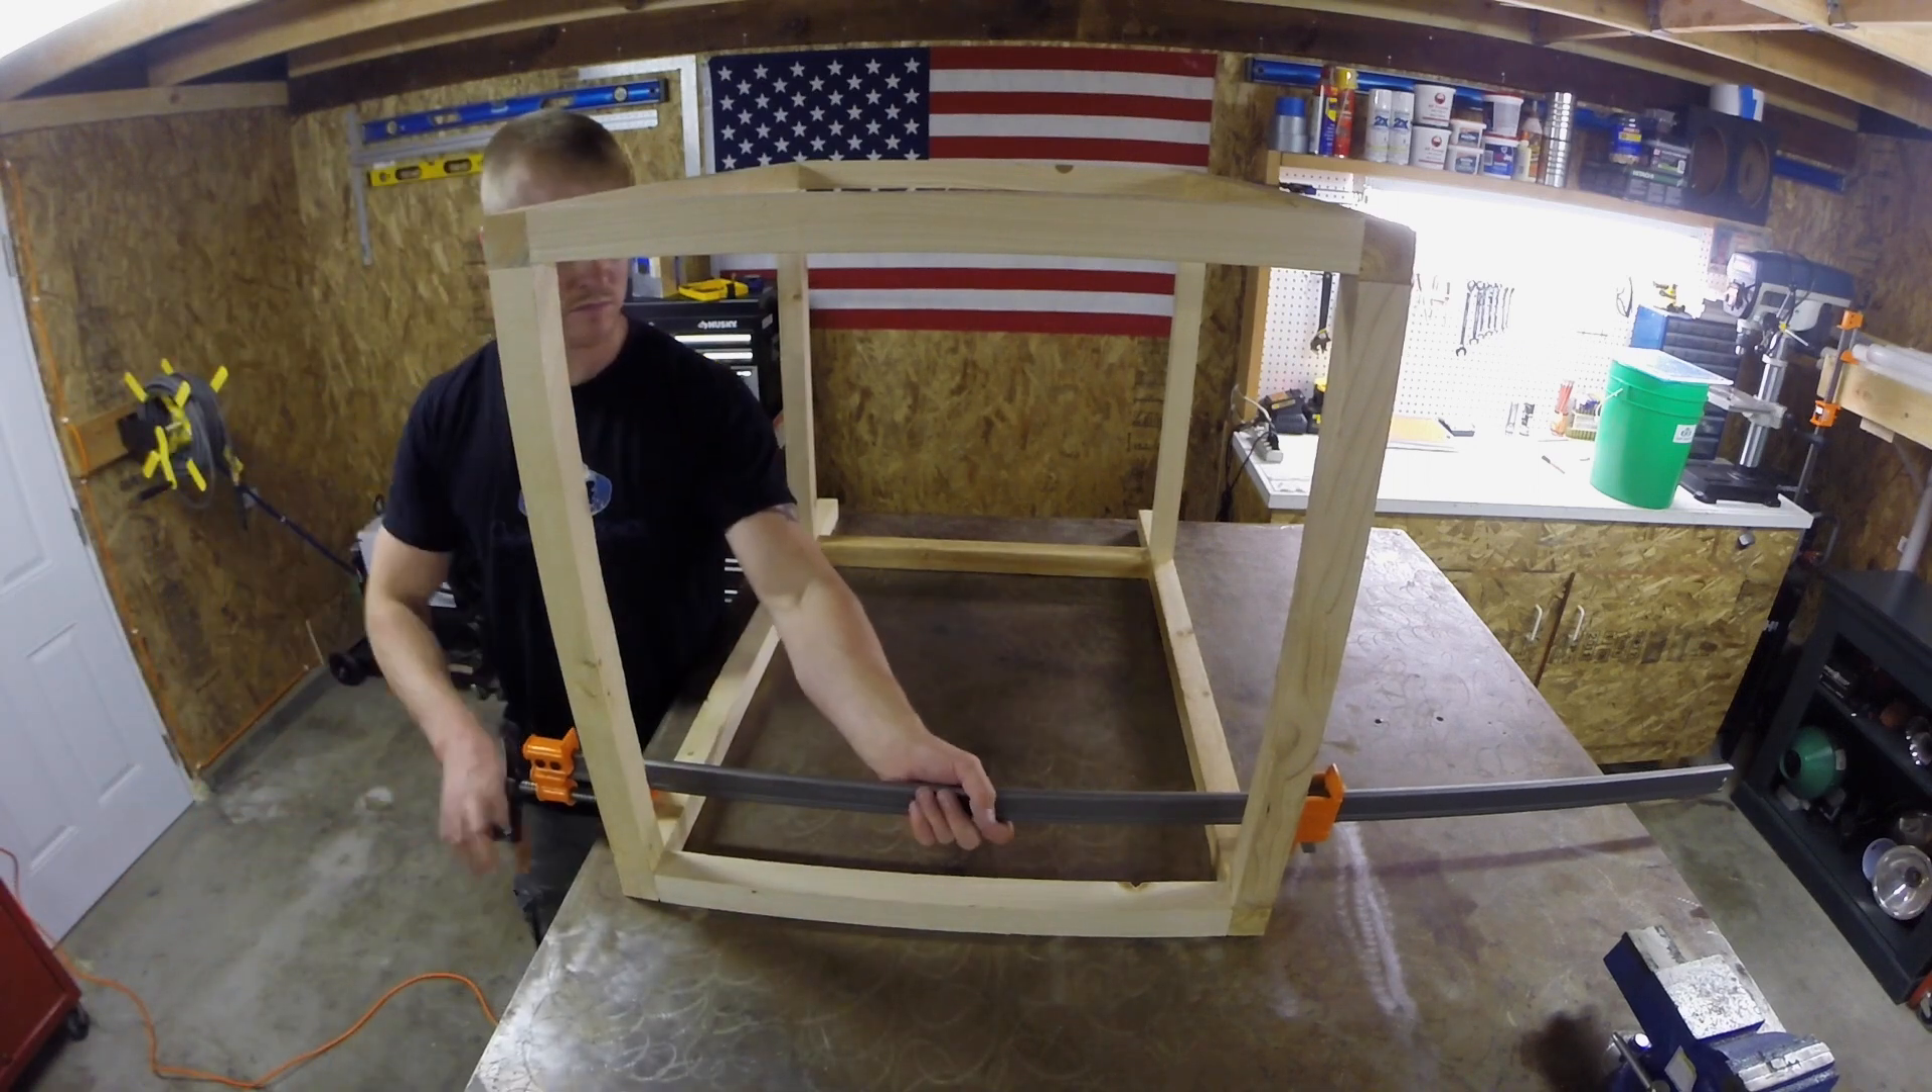Here's what the frame looked like after I had secured all of the horizontal supports.